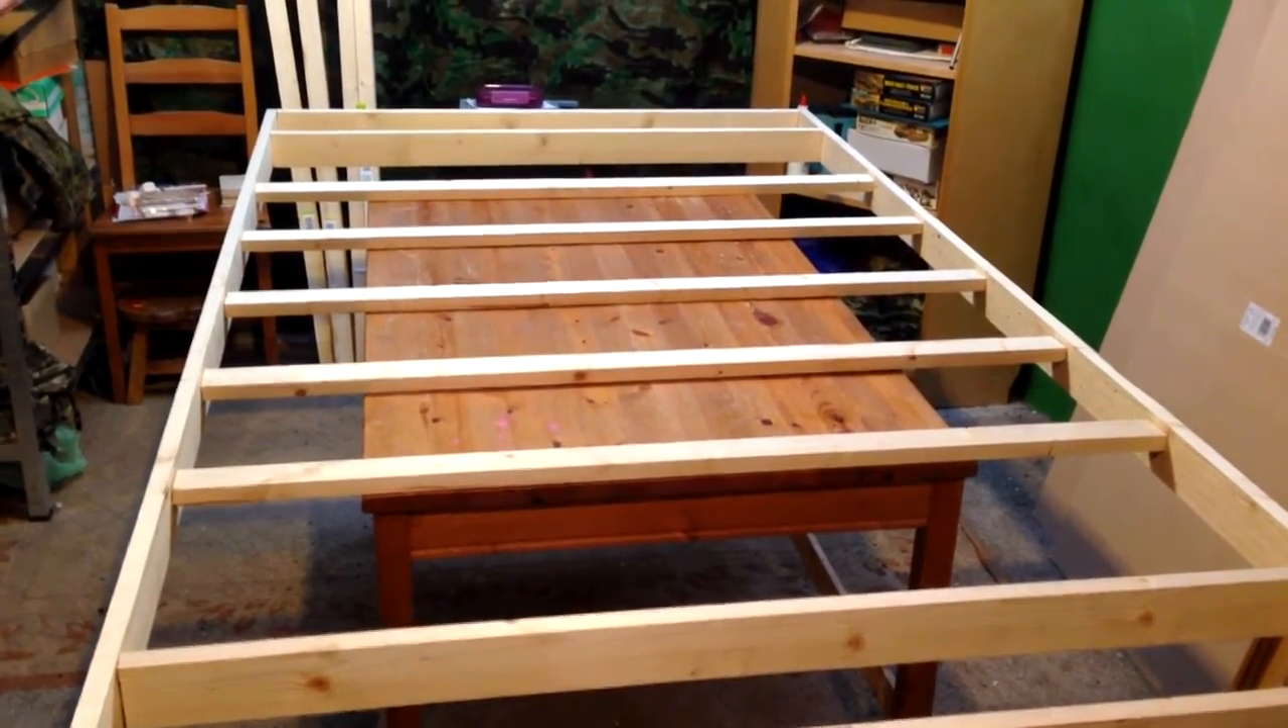I've done the cross spars as you can see and I've laid it on the table.